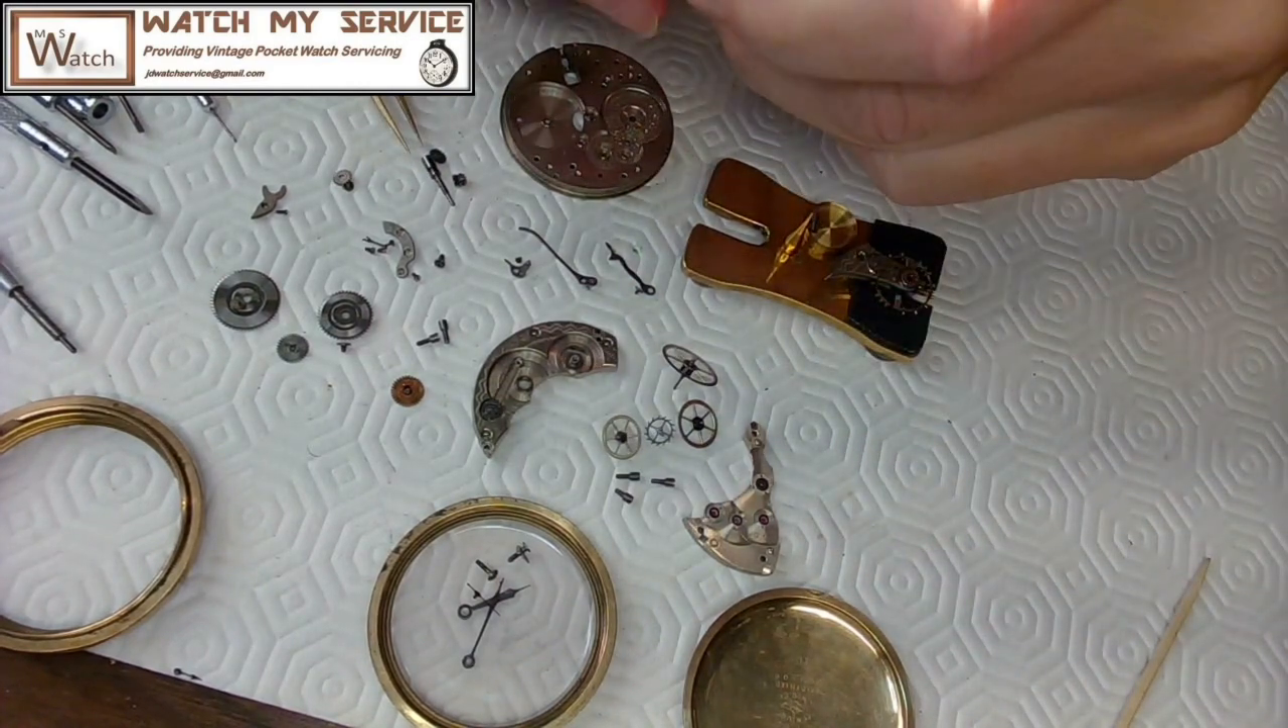All right there is the full picture of the watch disassembled with all these crazy springs and gears and everything else.